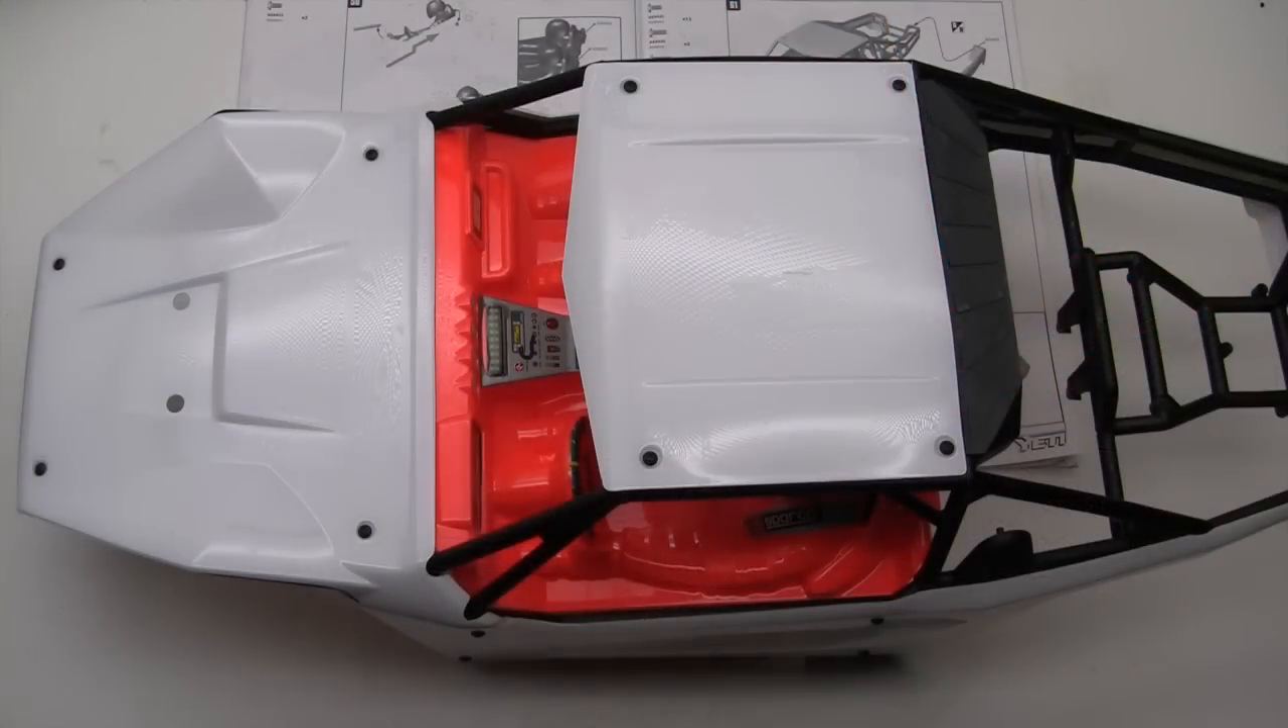Okay well we've got the body panels all mounted up.